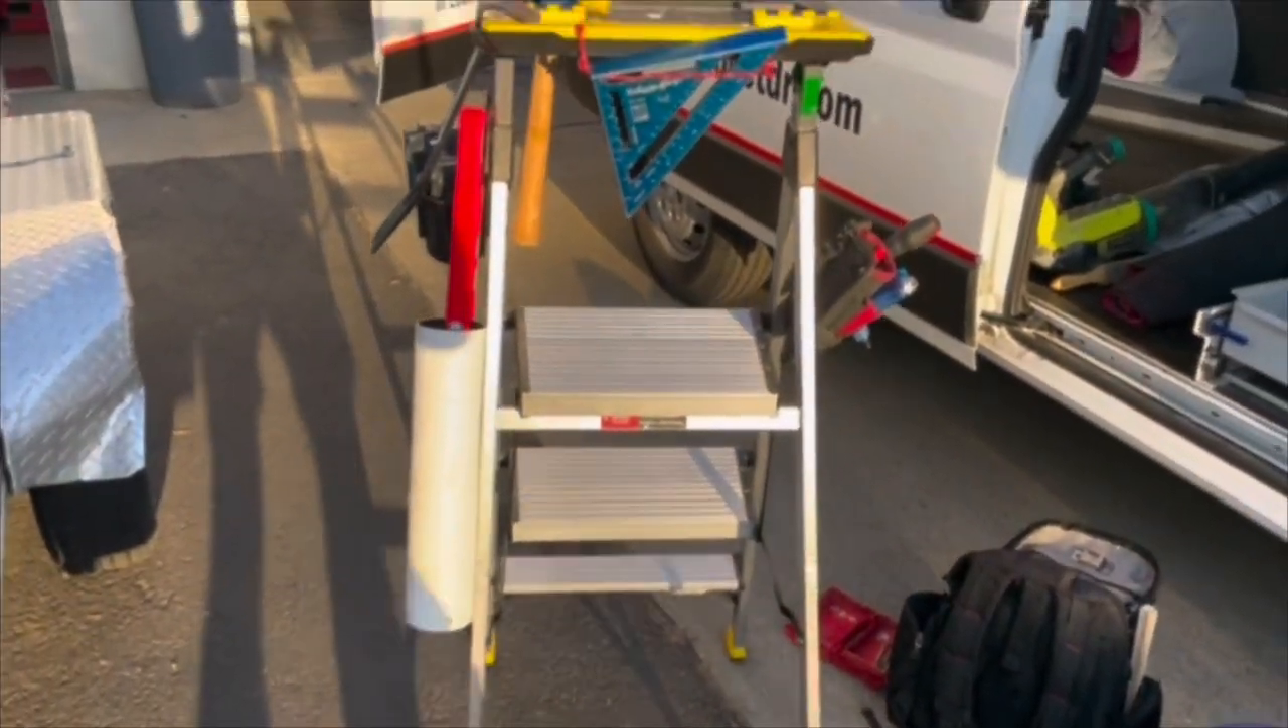Now we added this little tube on the side of the ladder.